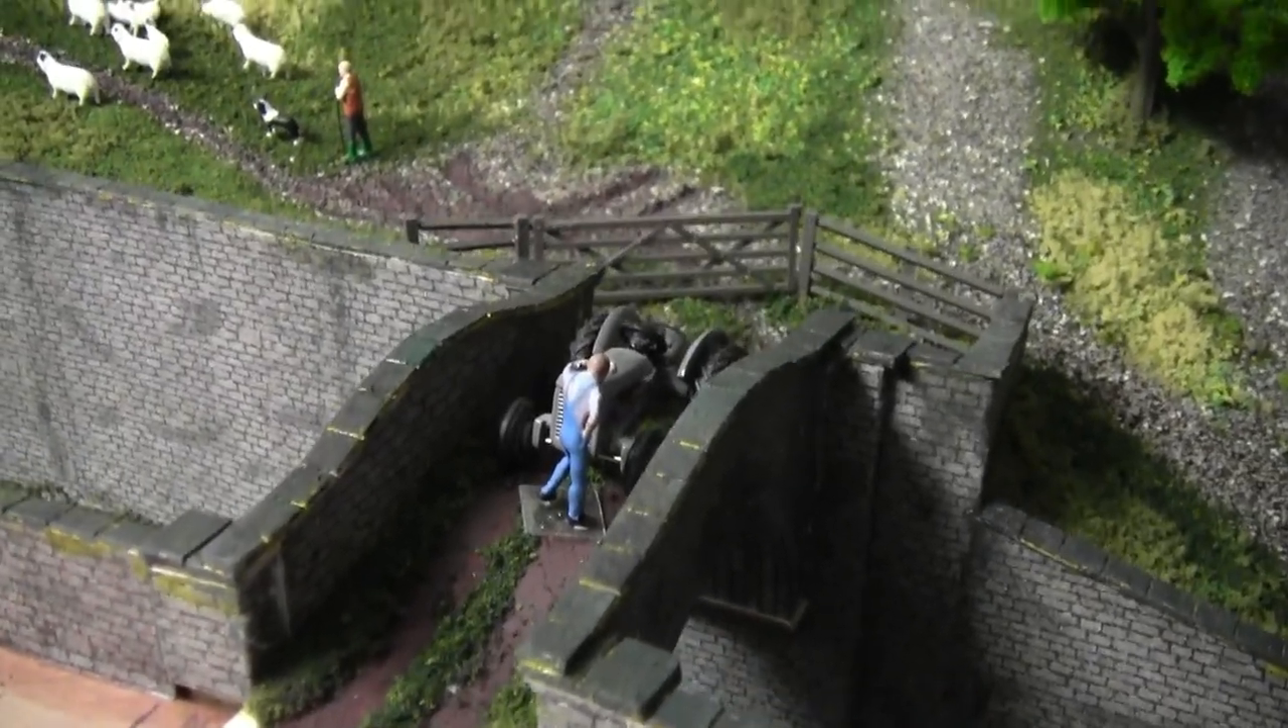And I've added a small fence across there with a gate and the farmer is still not happy.